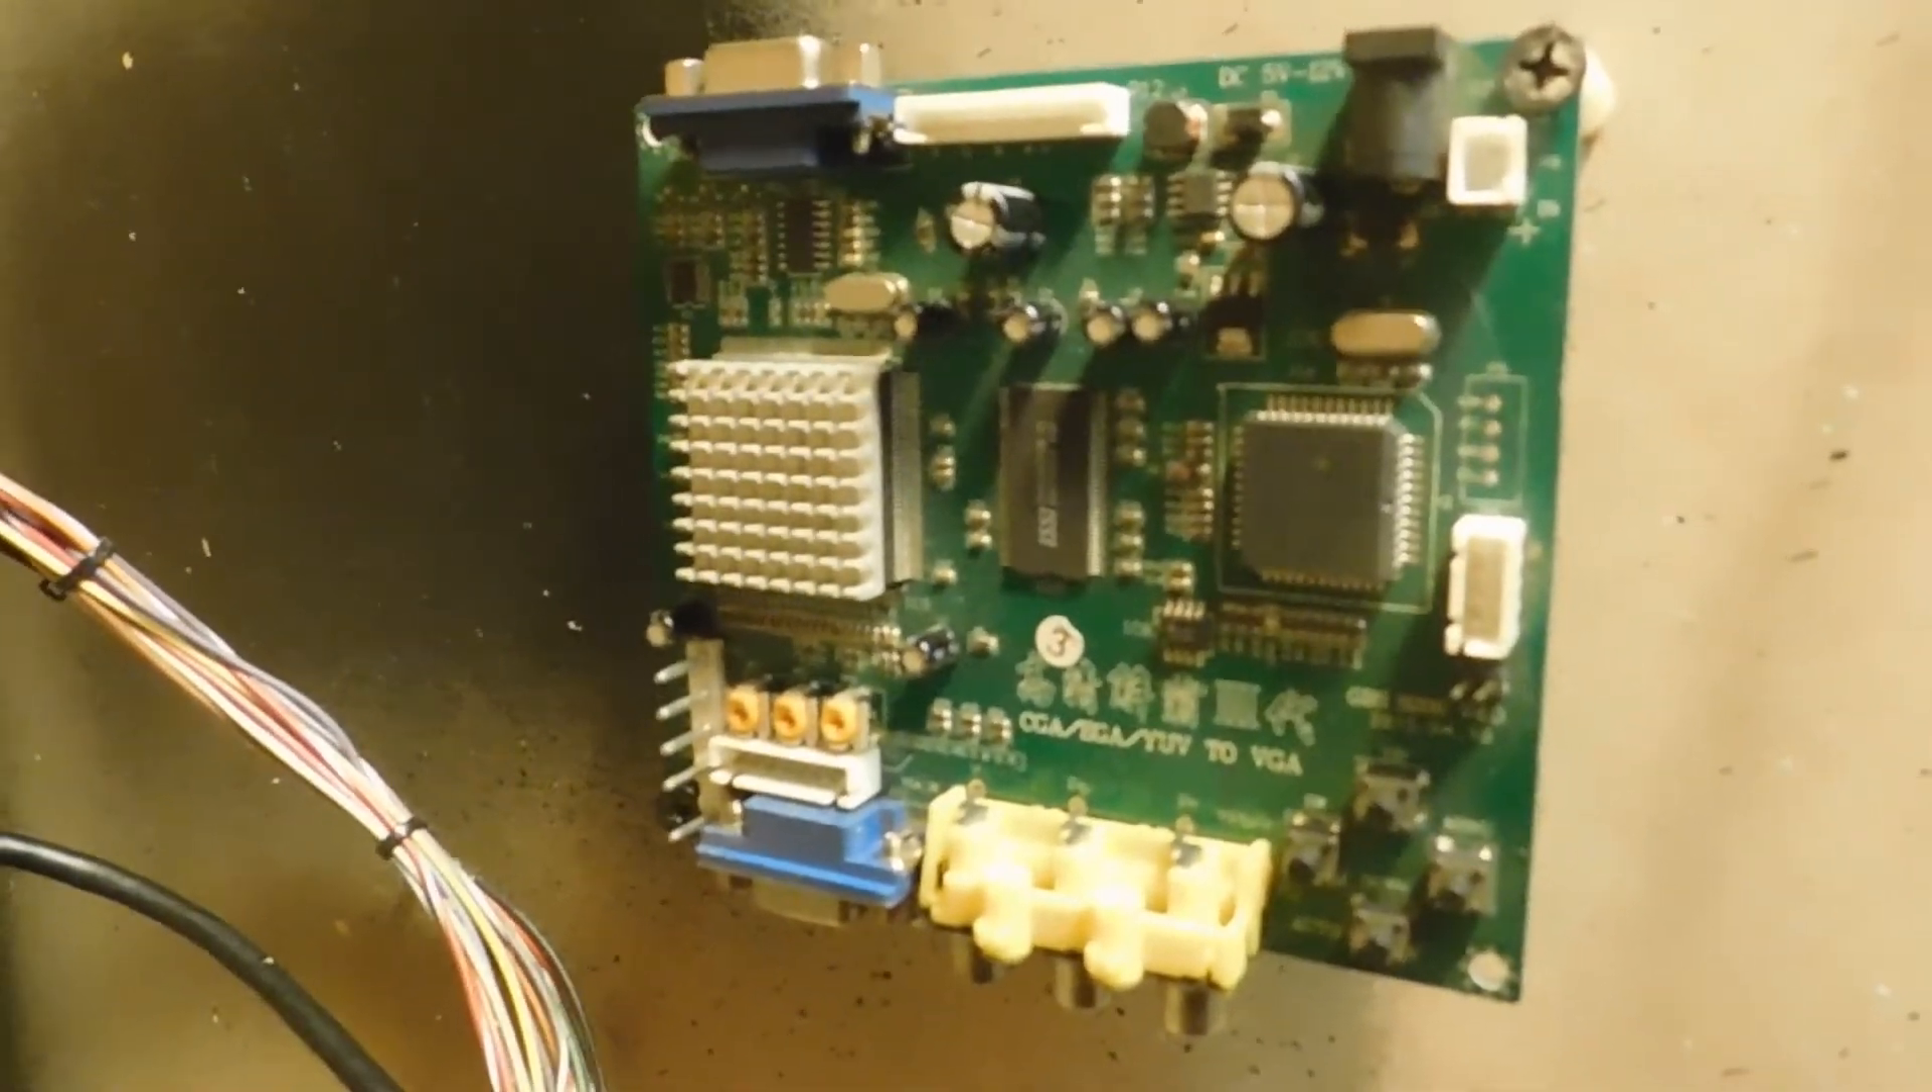Now I already have the converter board mounted to the game cabinet.